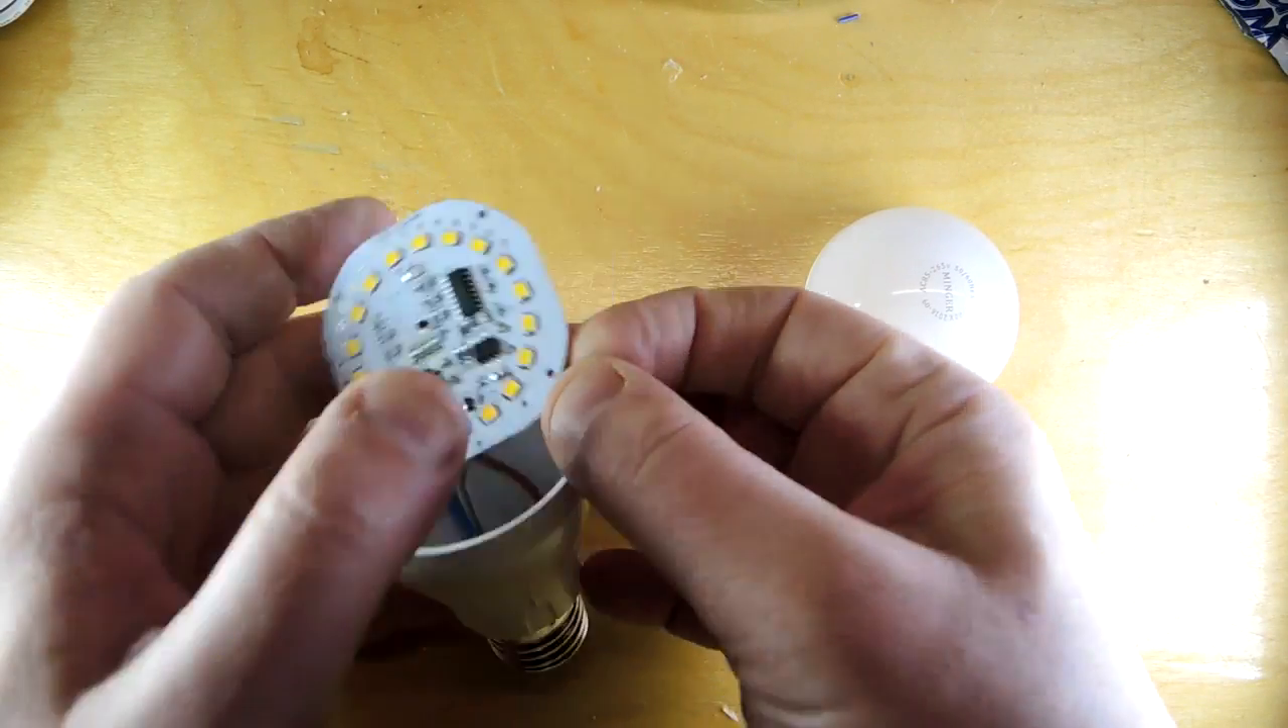So I just took the top off and there's a single circuit board.